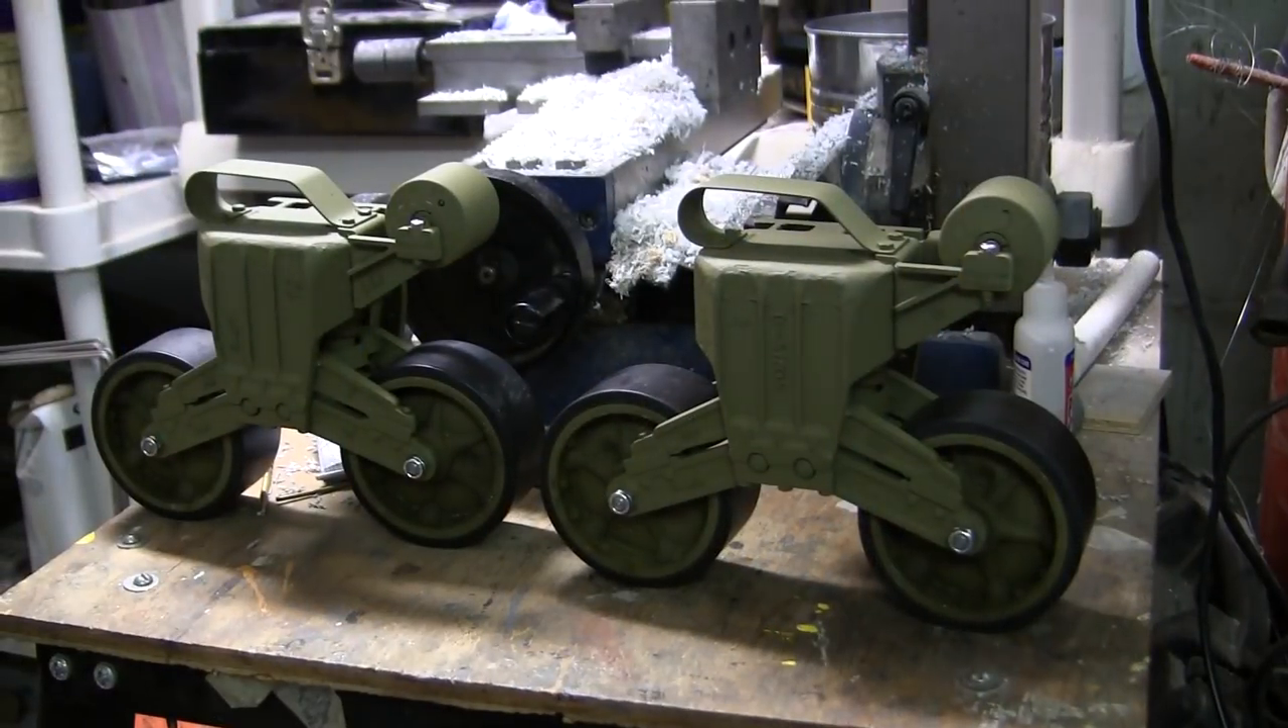And here go two samples of the suspension that are assembled.